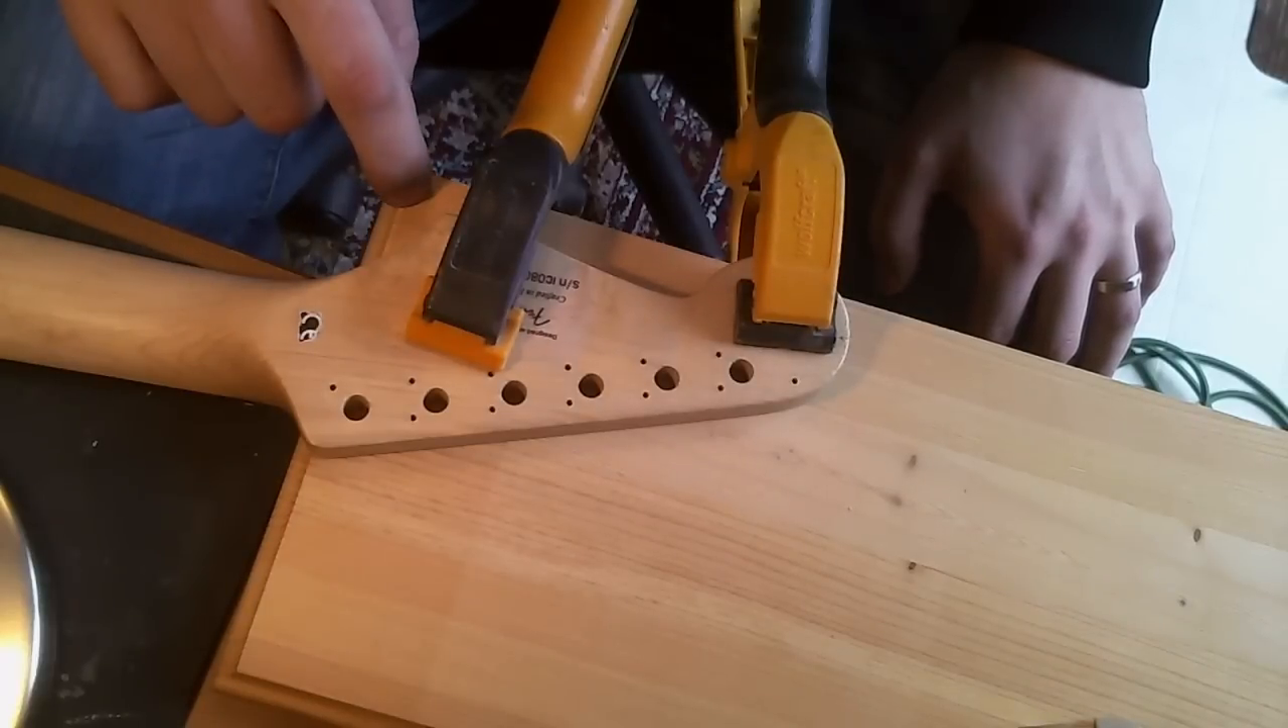I've got the headstock clamped to this board that I don't care about drilling into.